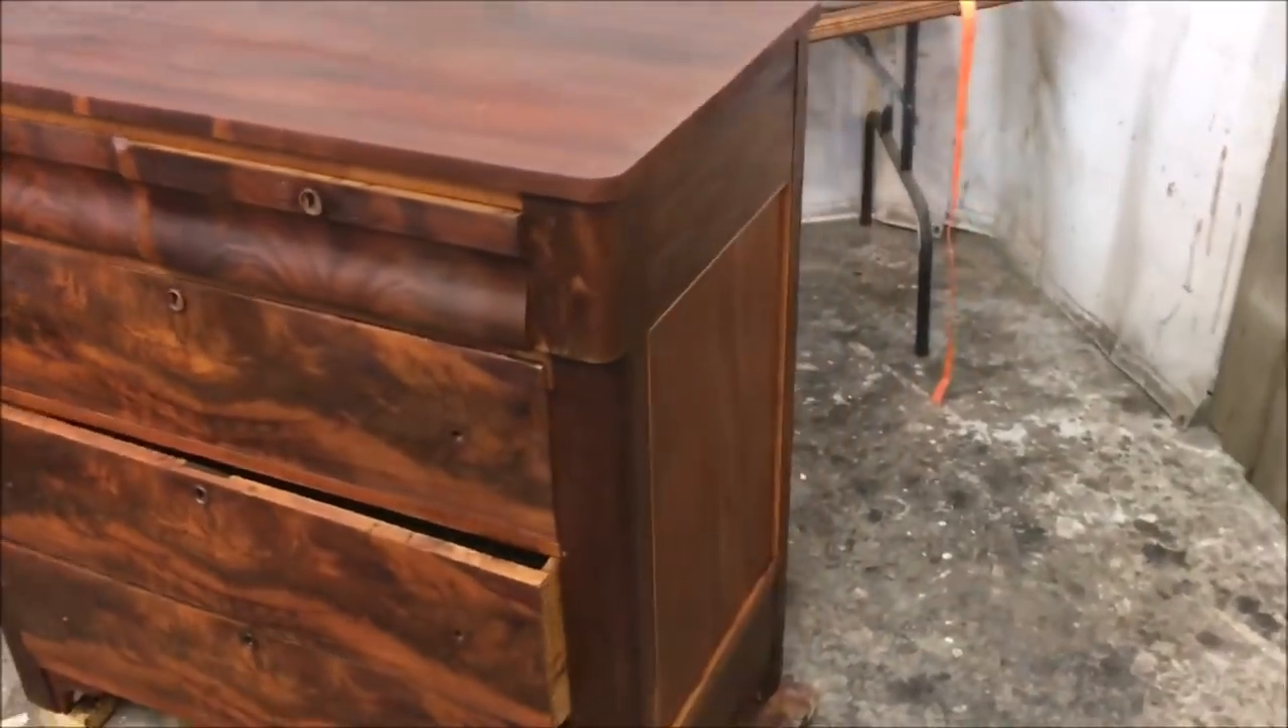I've got all the drawers back in.